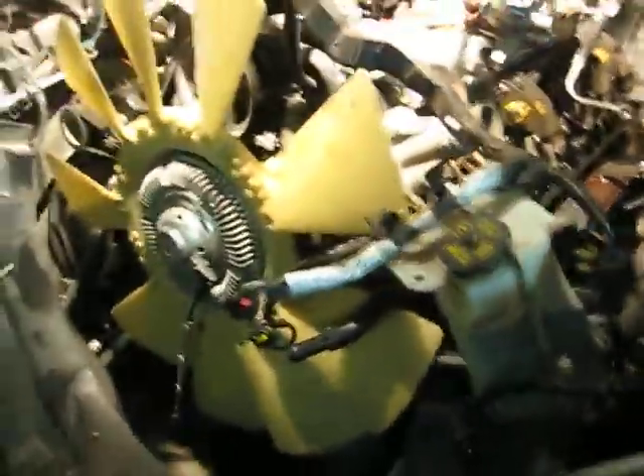And you can see I still haven't removed the fan, maybe we can do this without doing that, so we'll find out.